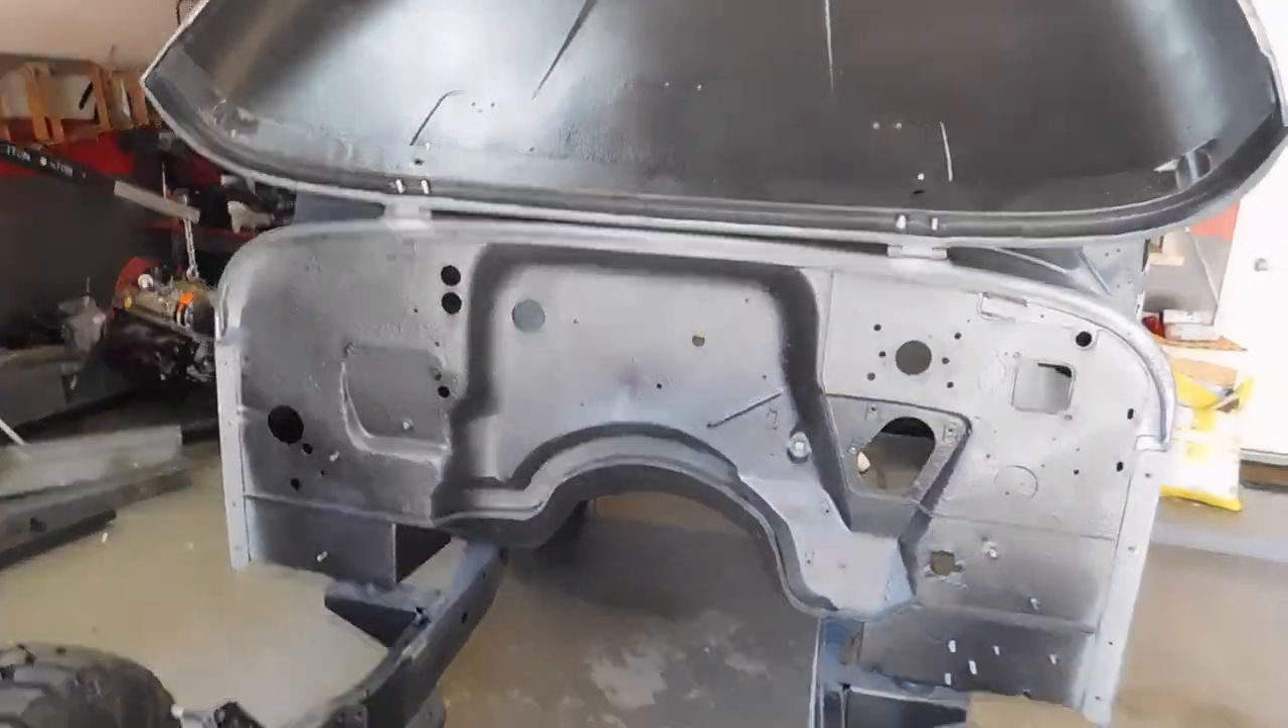Alright guys, so the fenders are off.